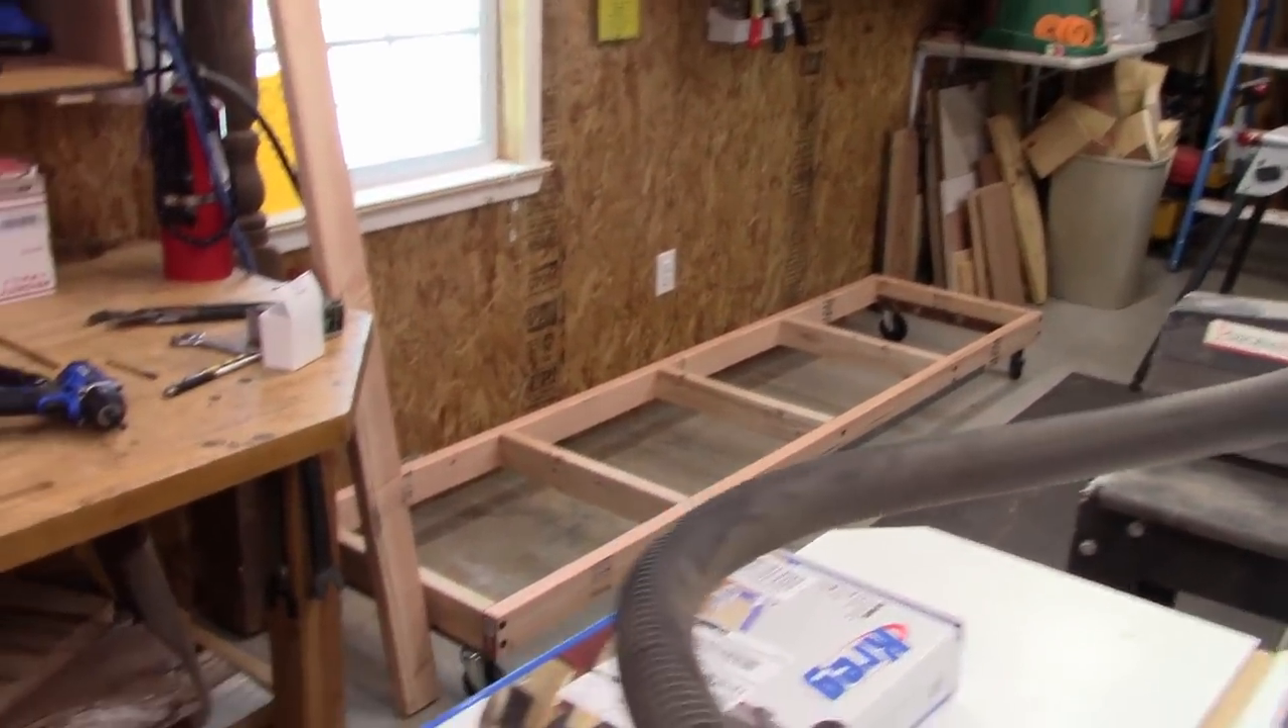Well I got the base built.